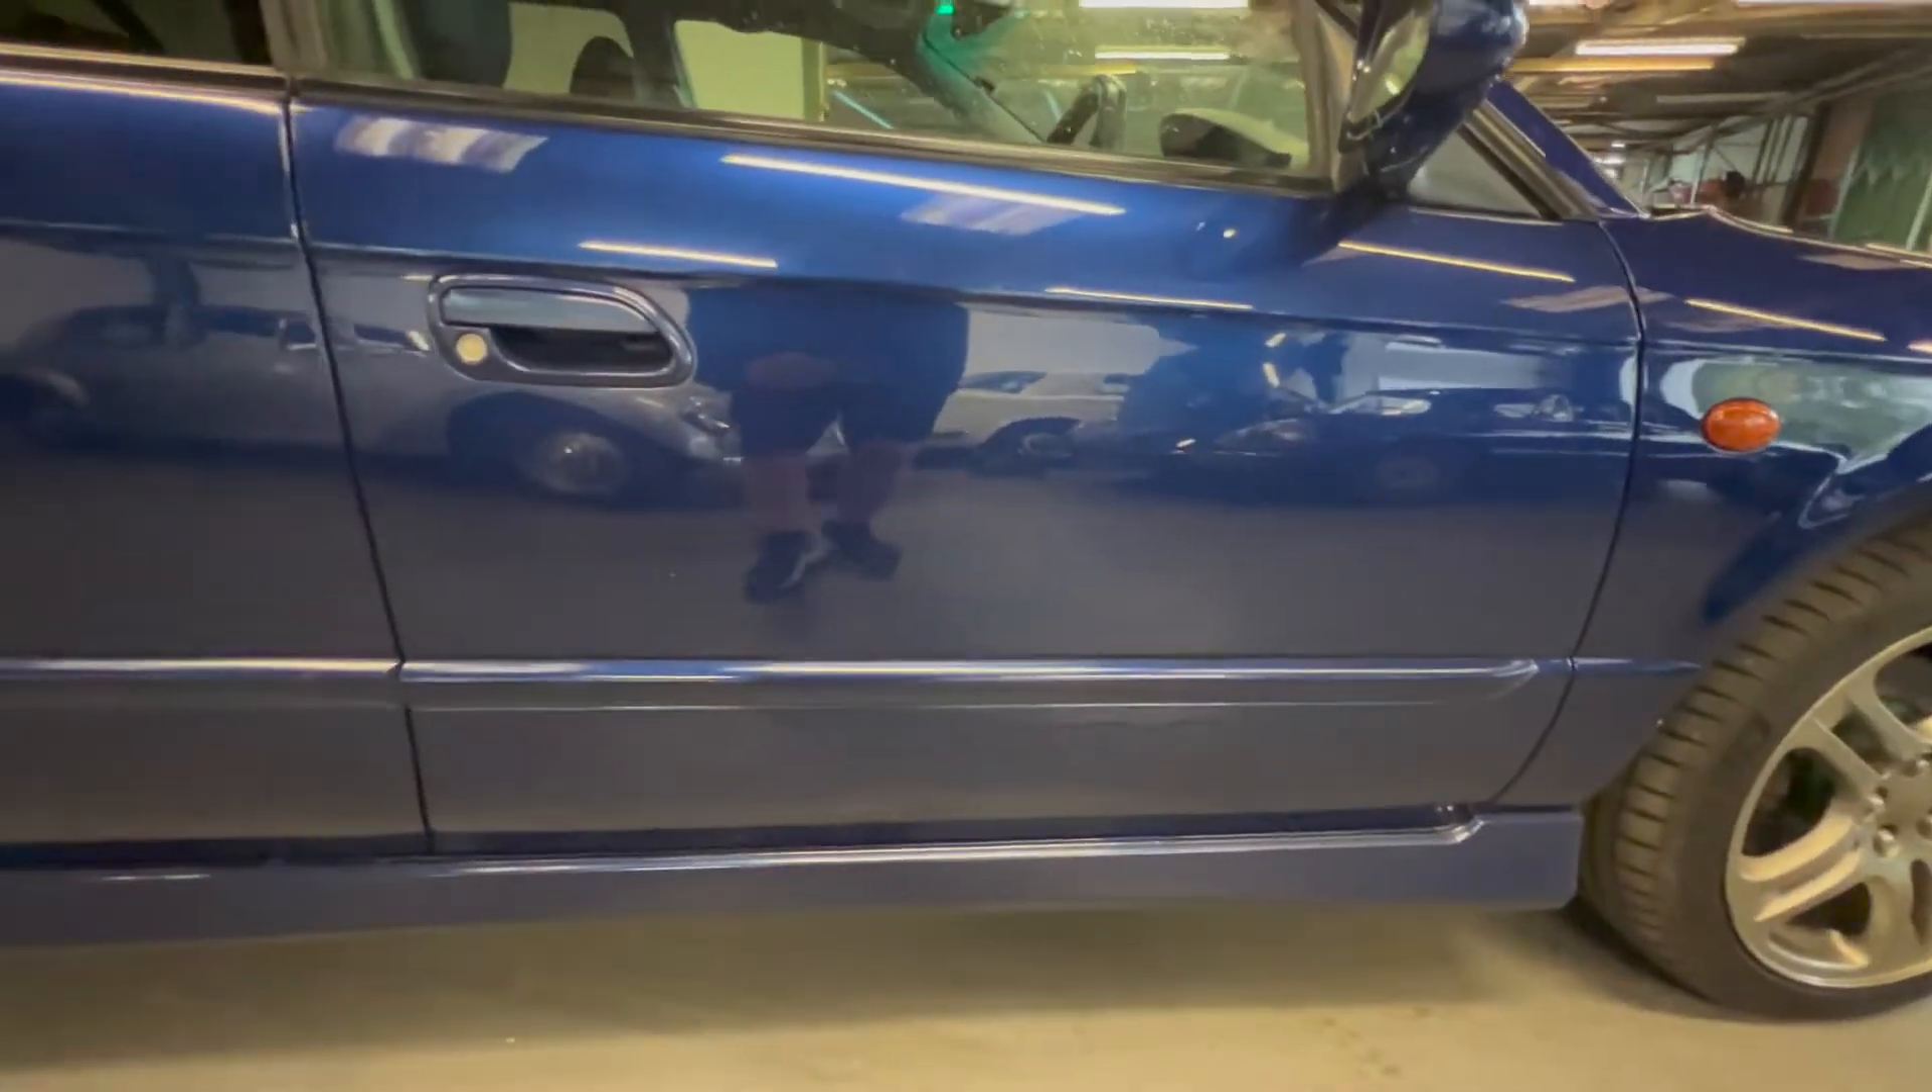You can see the side skirt on the bottom that fits nice and straight it's not wonky or anything like that.